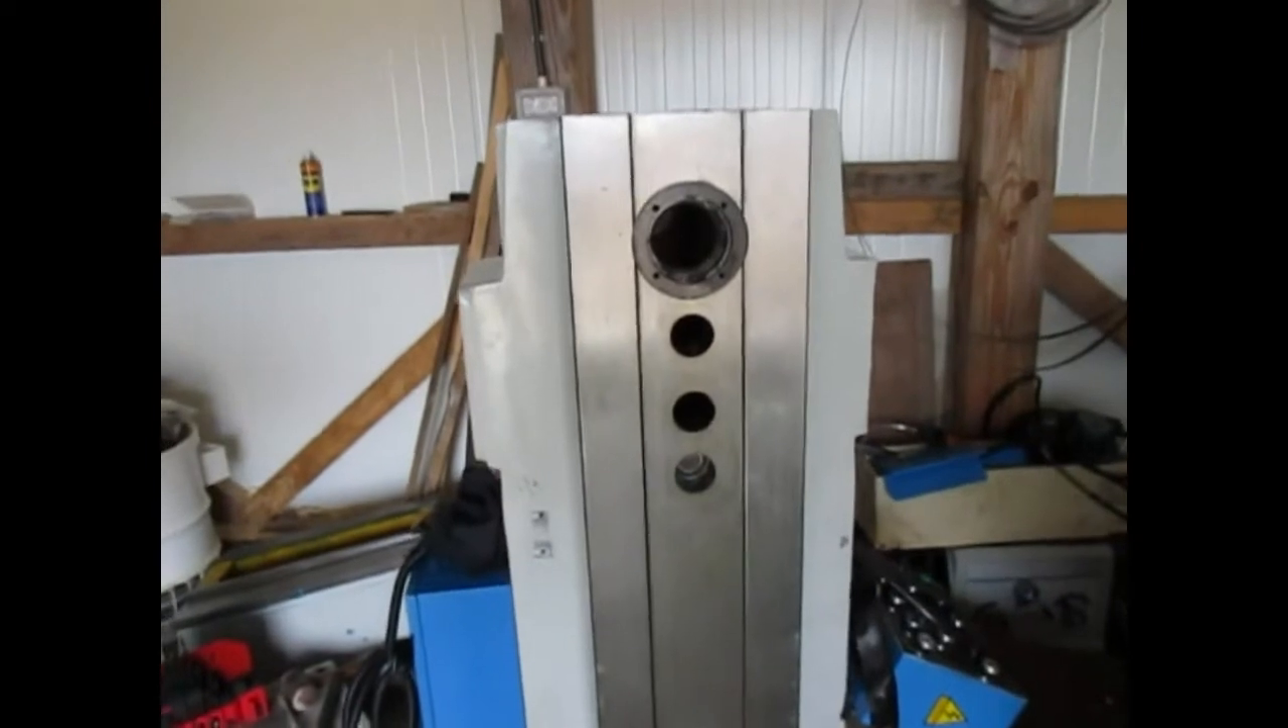So as you can see I've taken the spindle out.